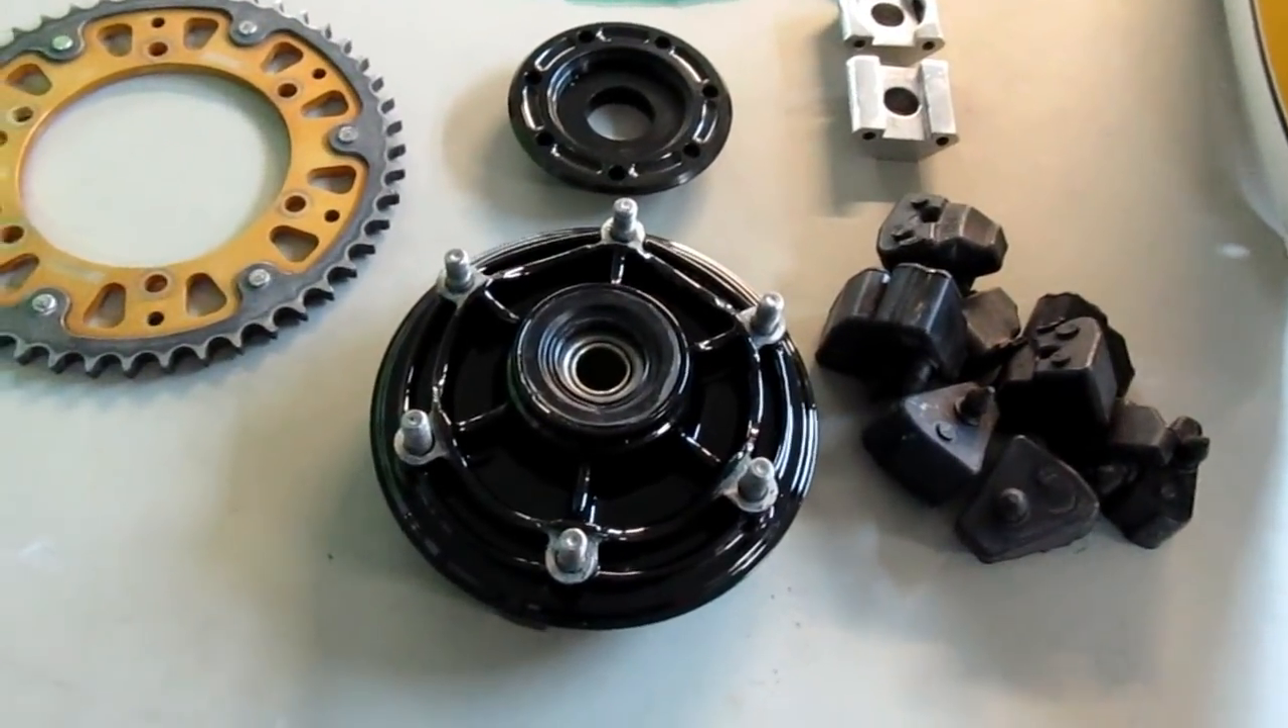Now we still have to finish up Glenn's tank when he has some time available and we've got the little parts of the uh the rear wheel to assemble here.